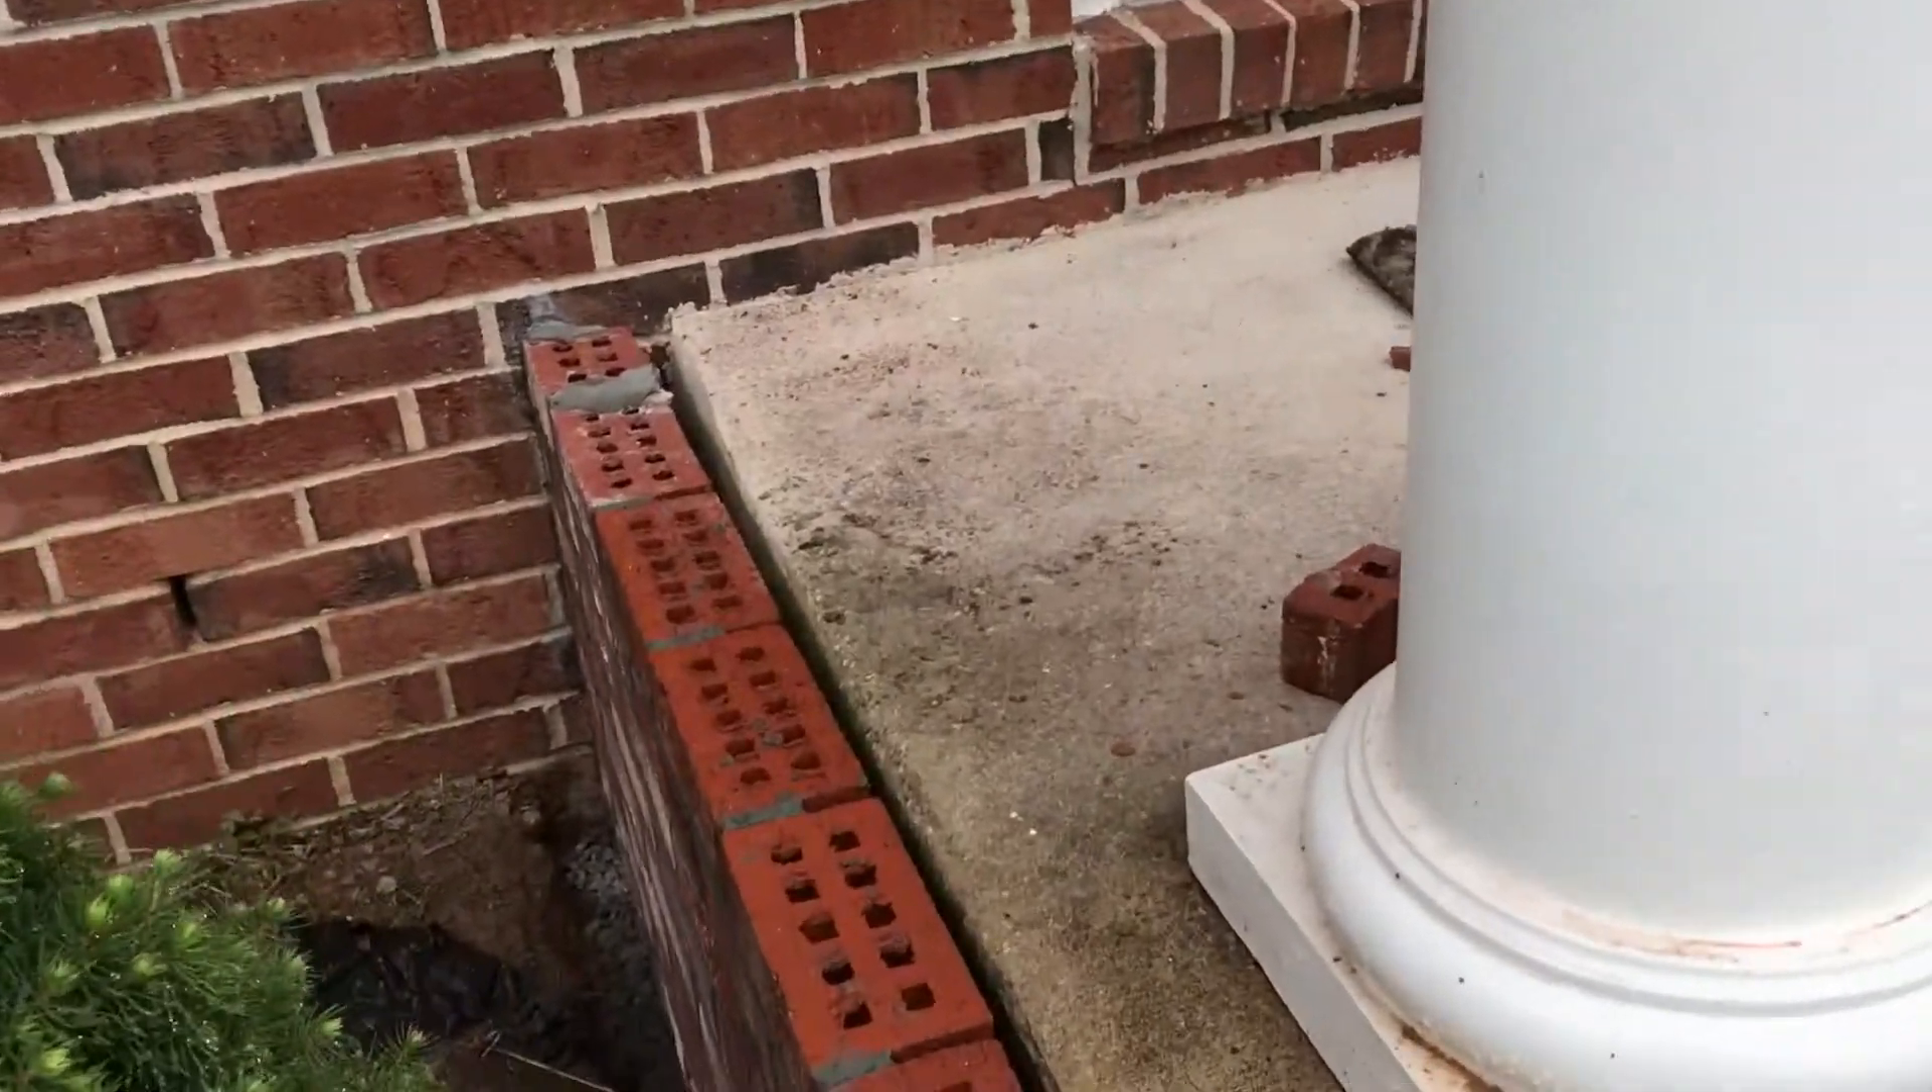Um, there are gaps between the bricks and the concrete steps. I wonder if that's okay. See? Looks like there's gaps here. Whoops. And then, there's that gap right there.